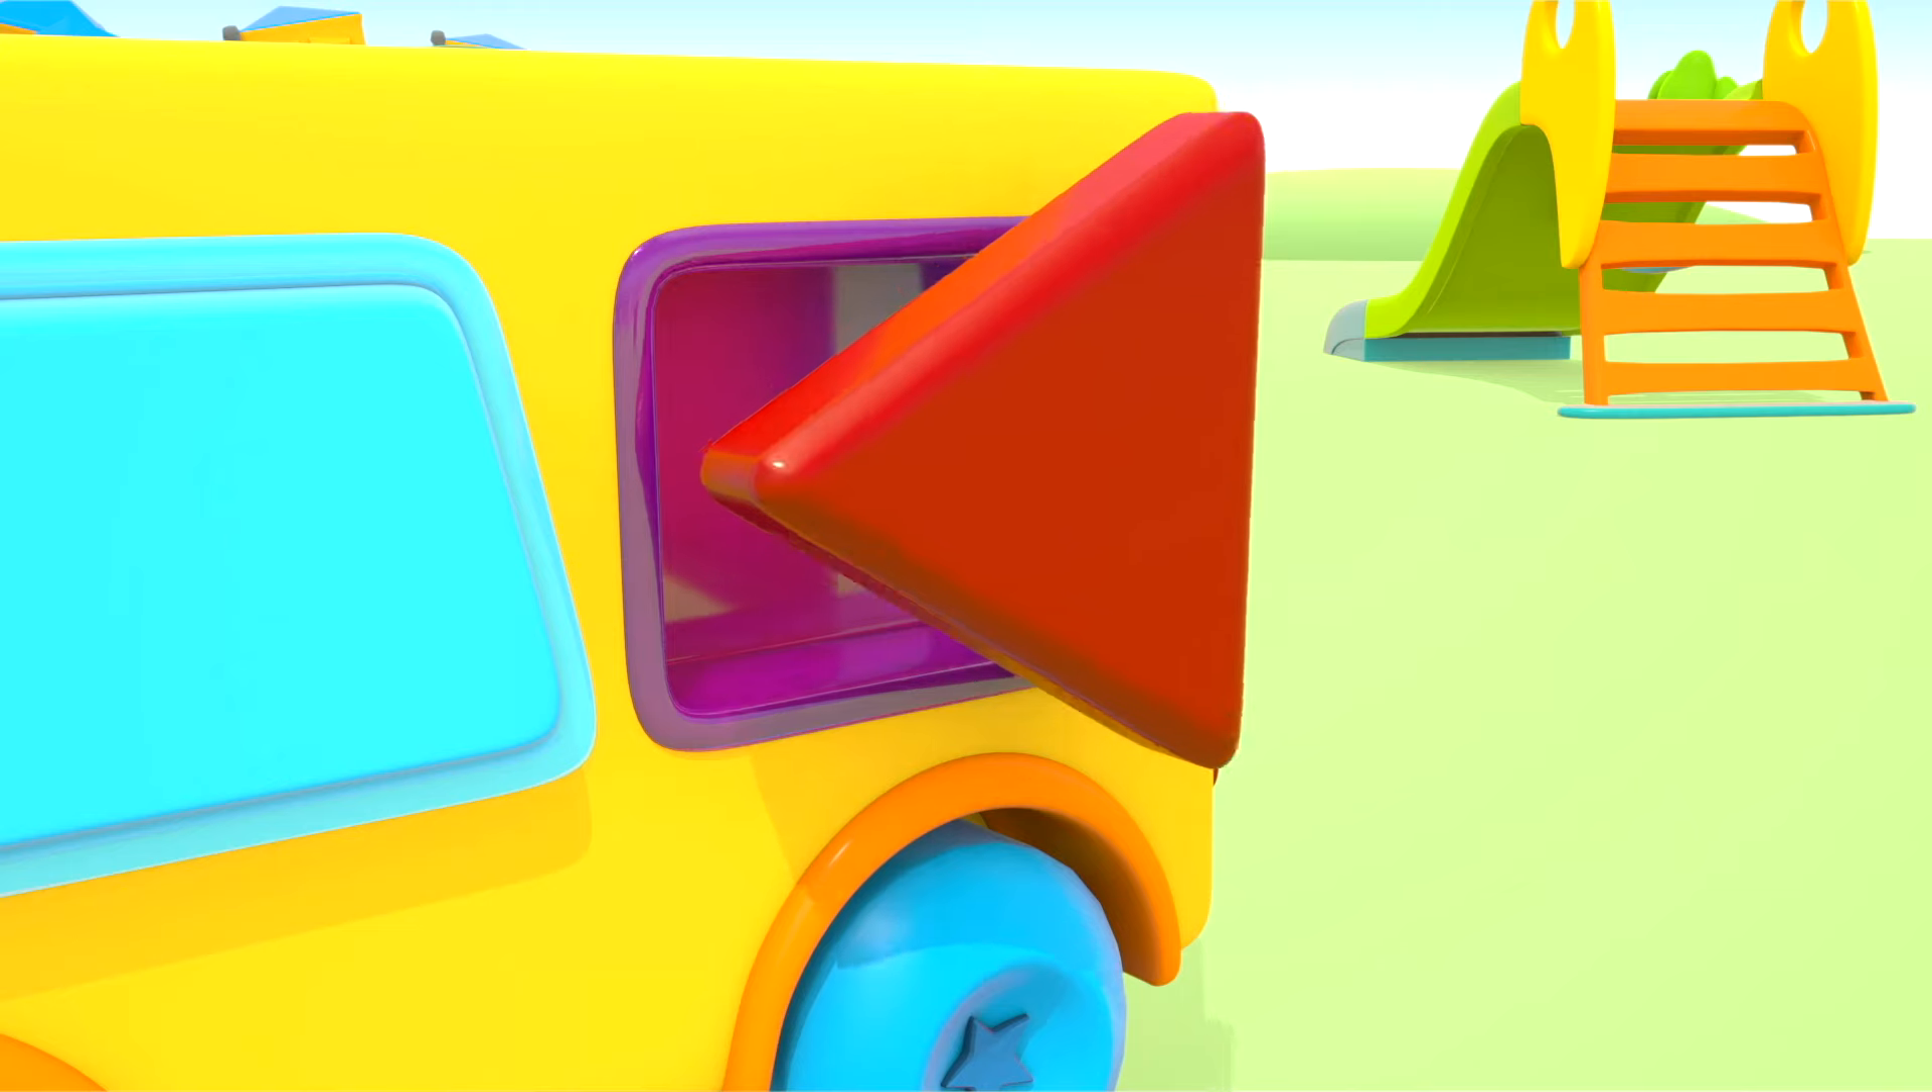A triangle? No, a triangle doesn't fit We need the purple rectangle here.